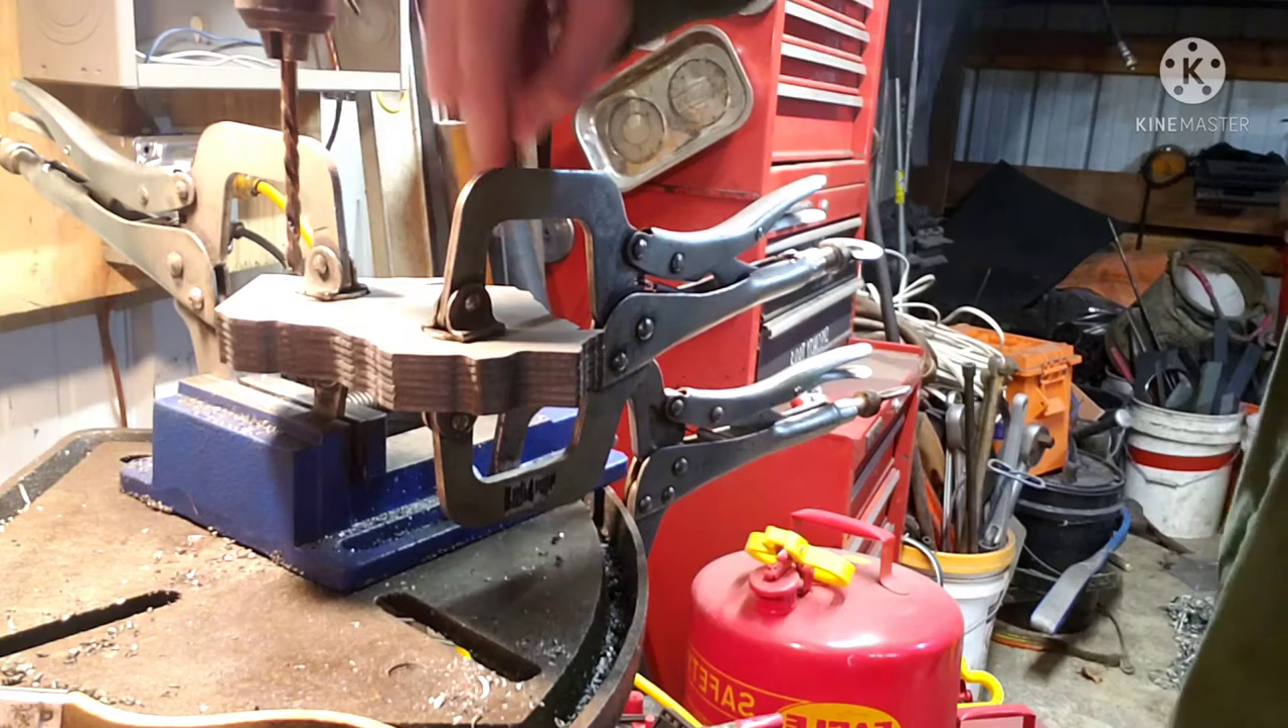All right so we got our pieces clamped up here.